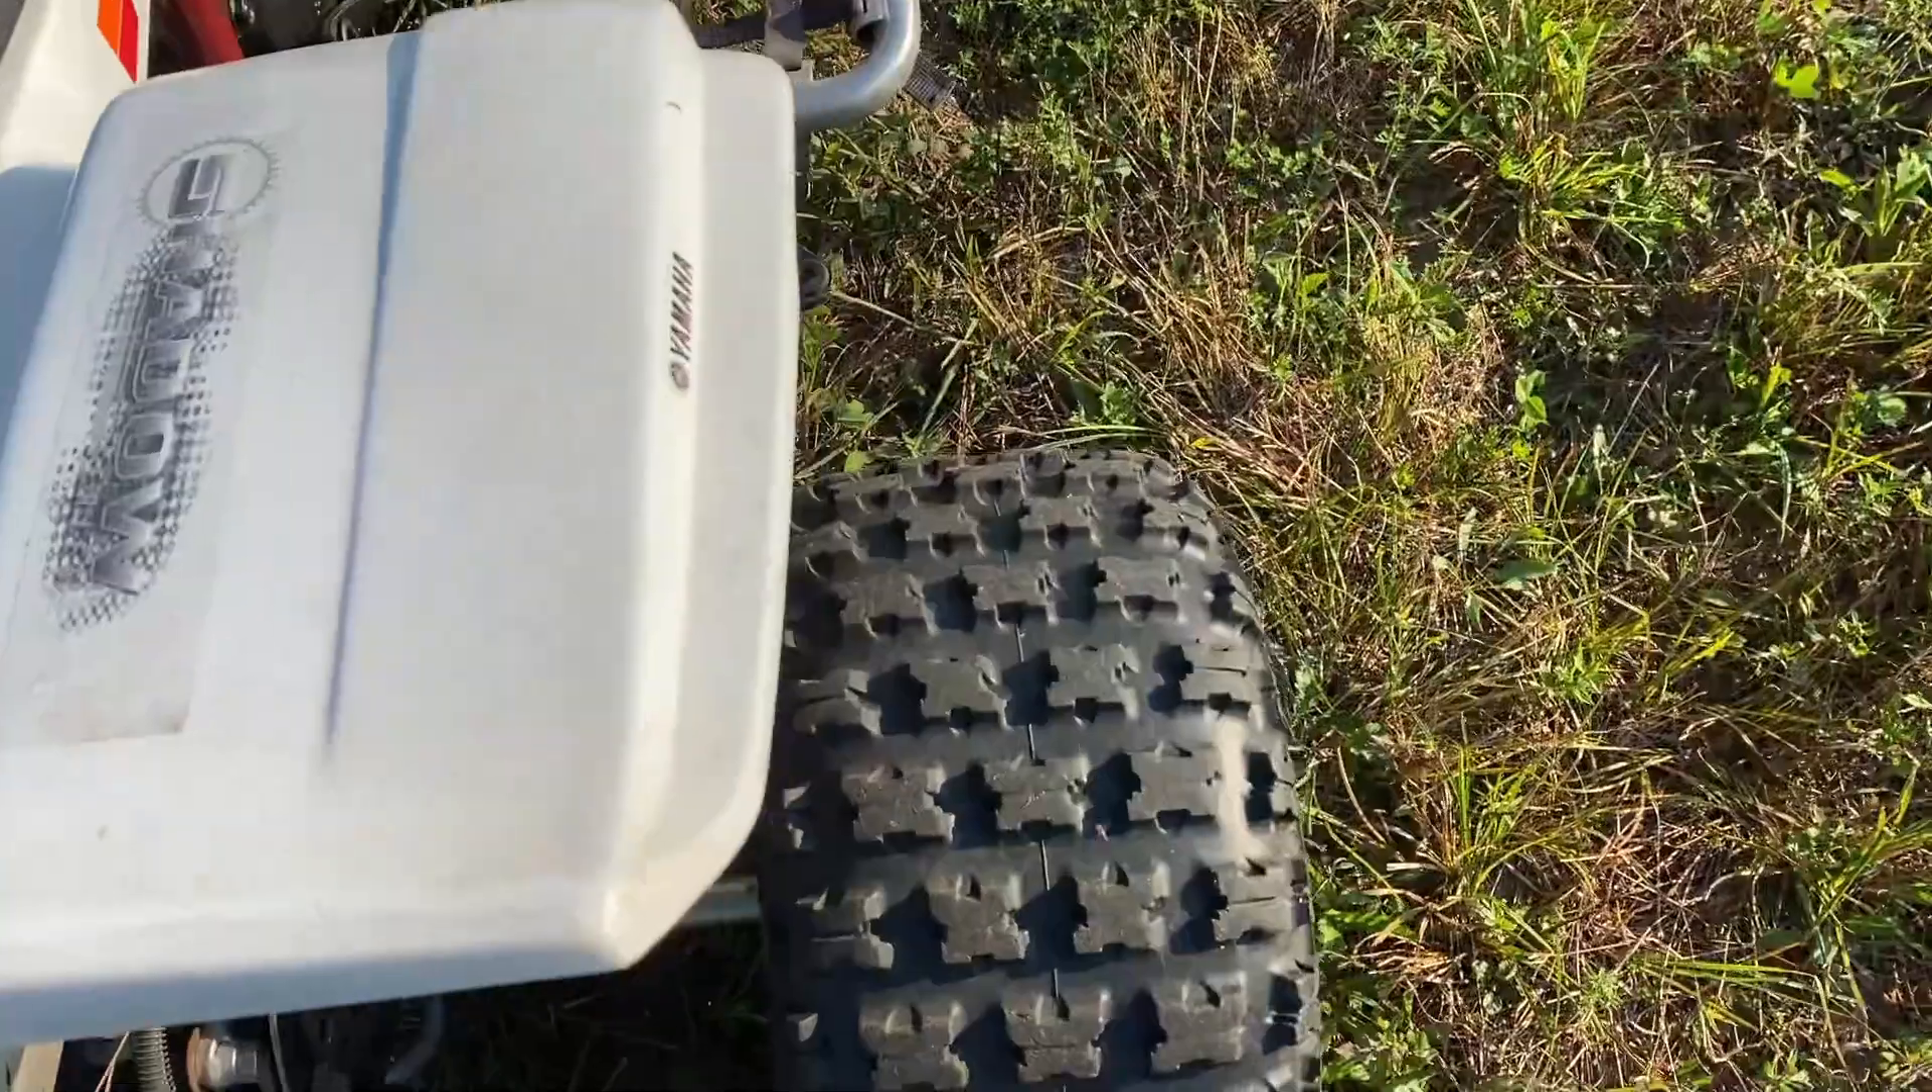You guys are noticing that the tires stick out let me let's take a look here pretty far.